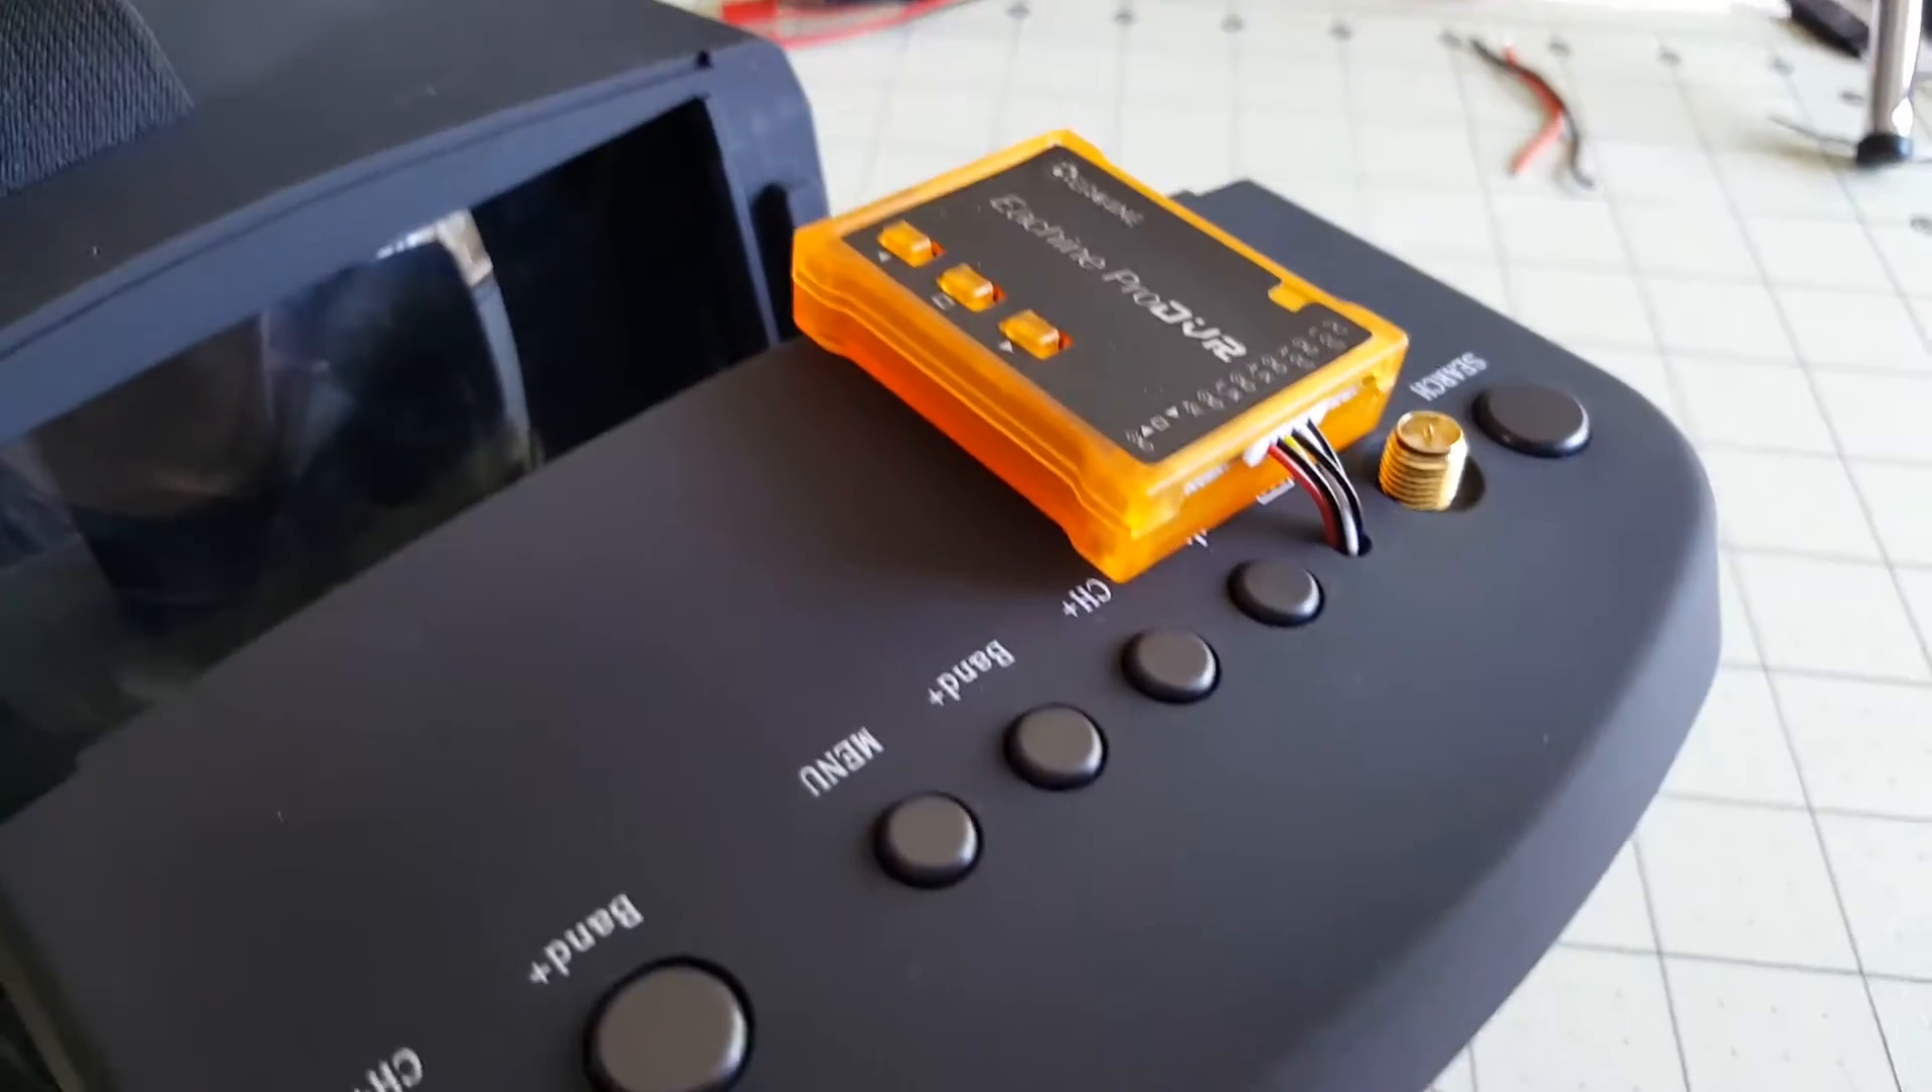Okay hey guys so I finished the install and here it is sitting on top of my EV800 goggles.